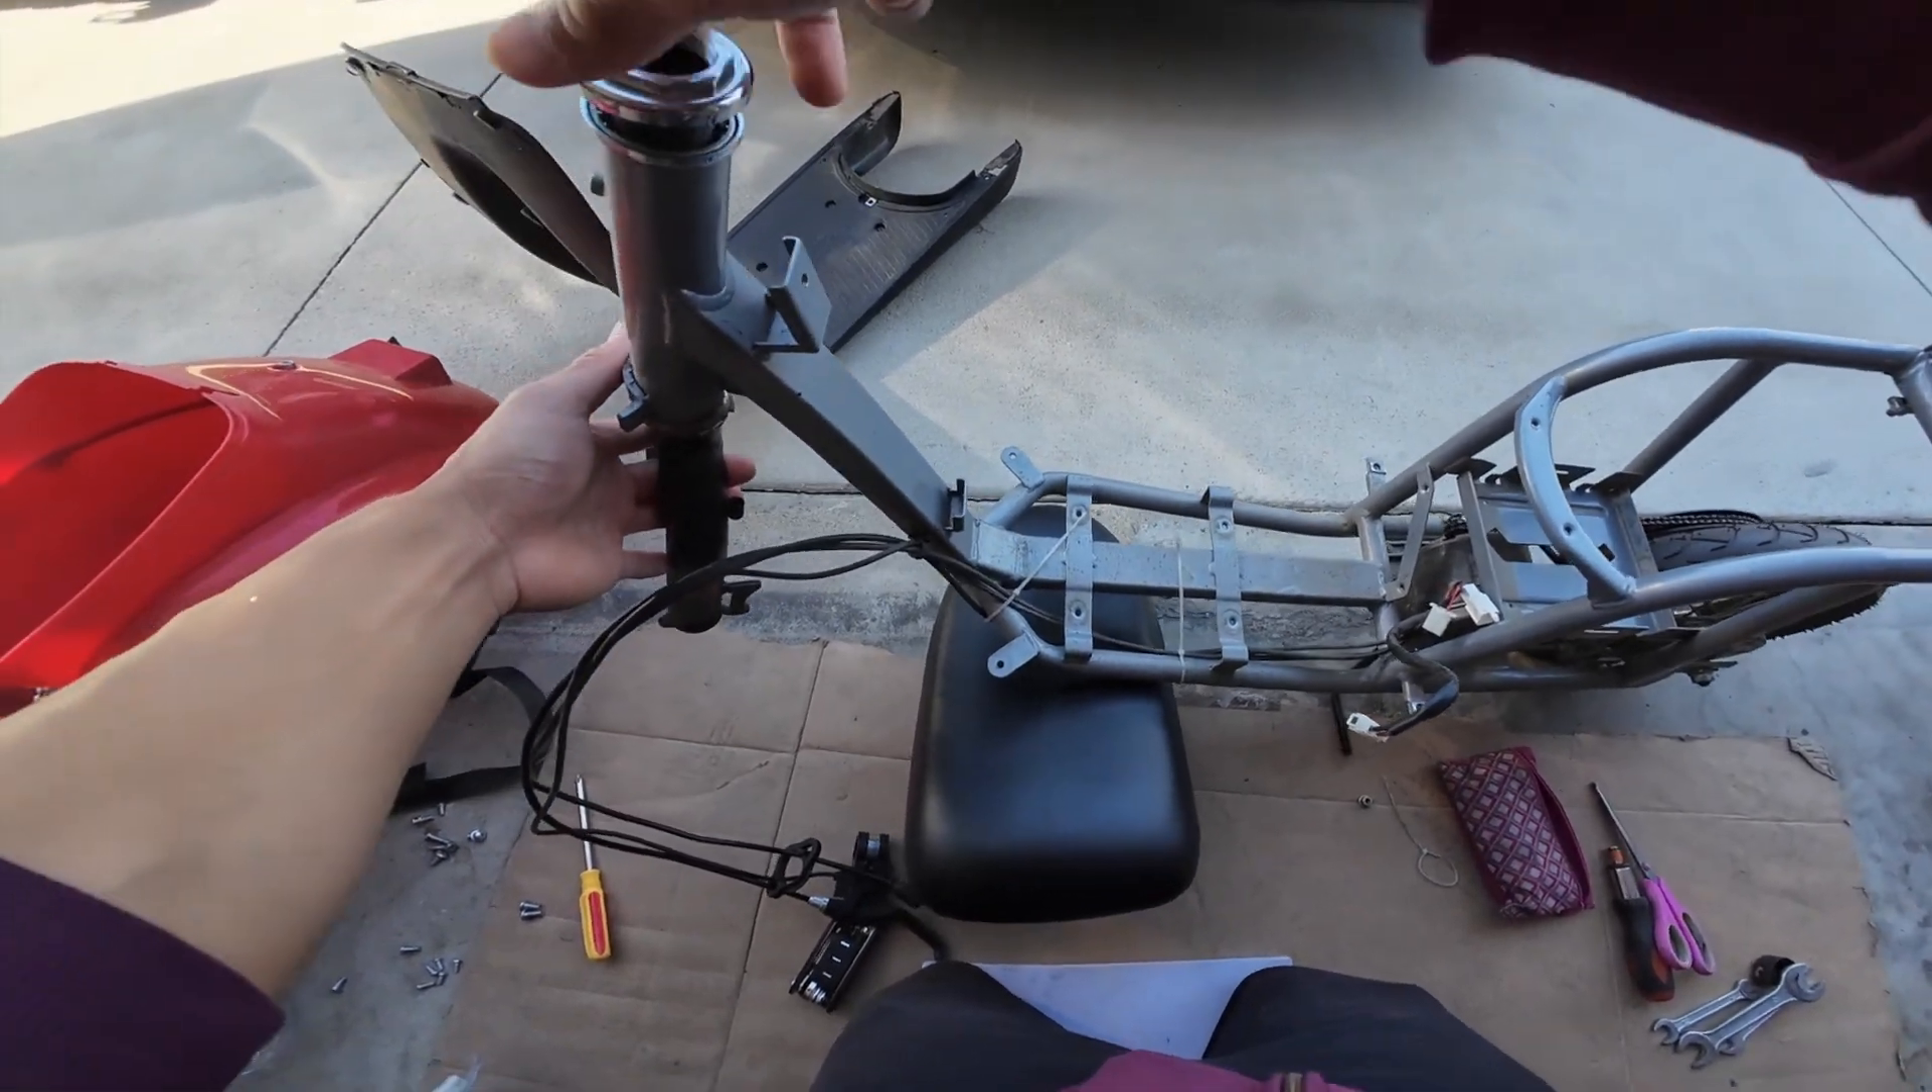Okay the scooter is pretty much stripped now.